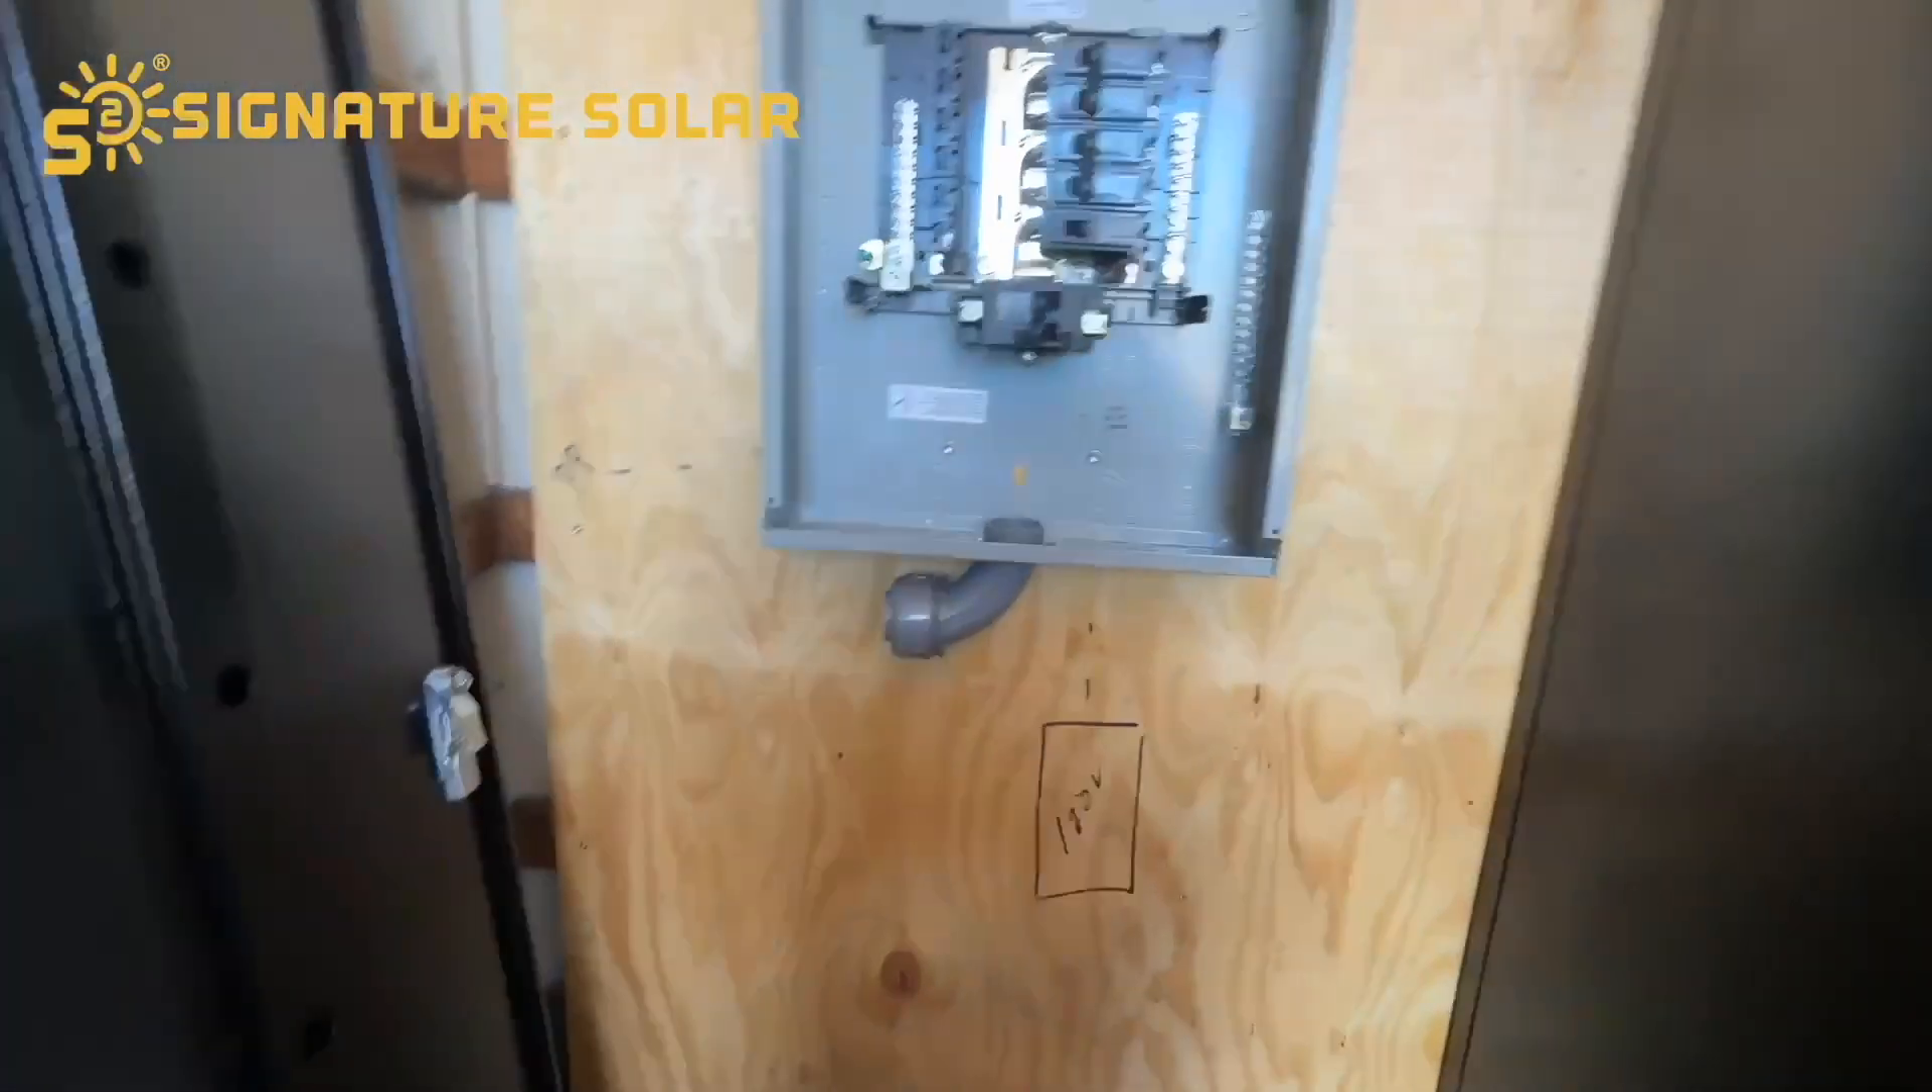All right and this is the sub panel mounted.